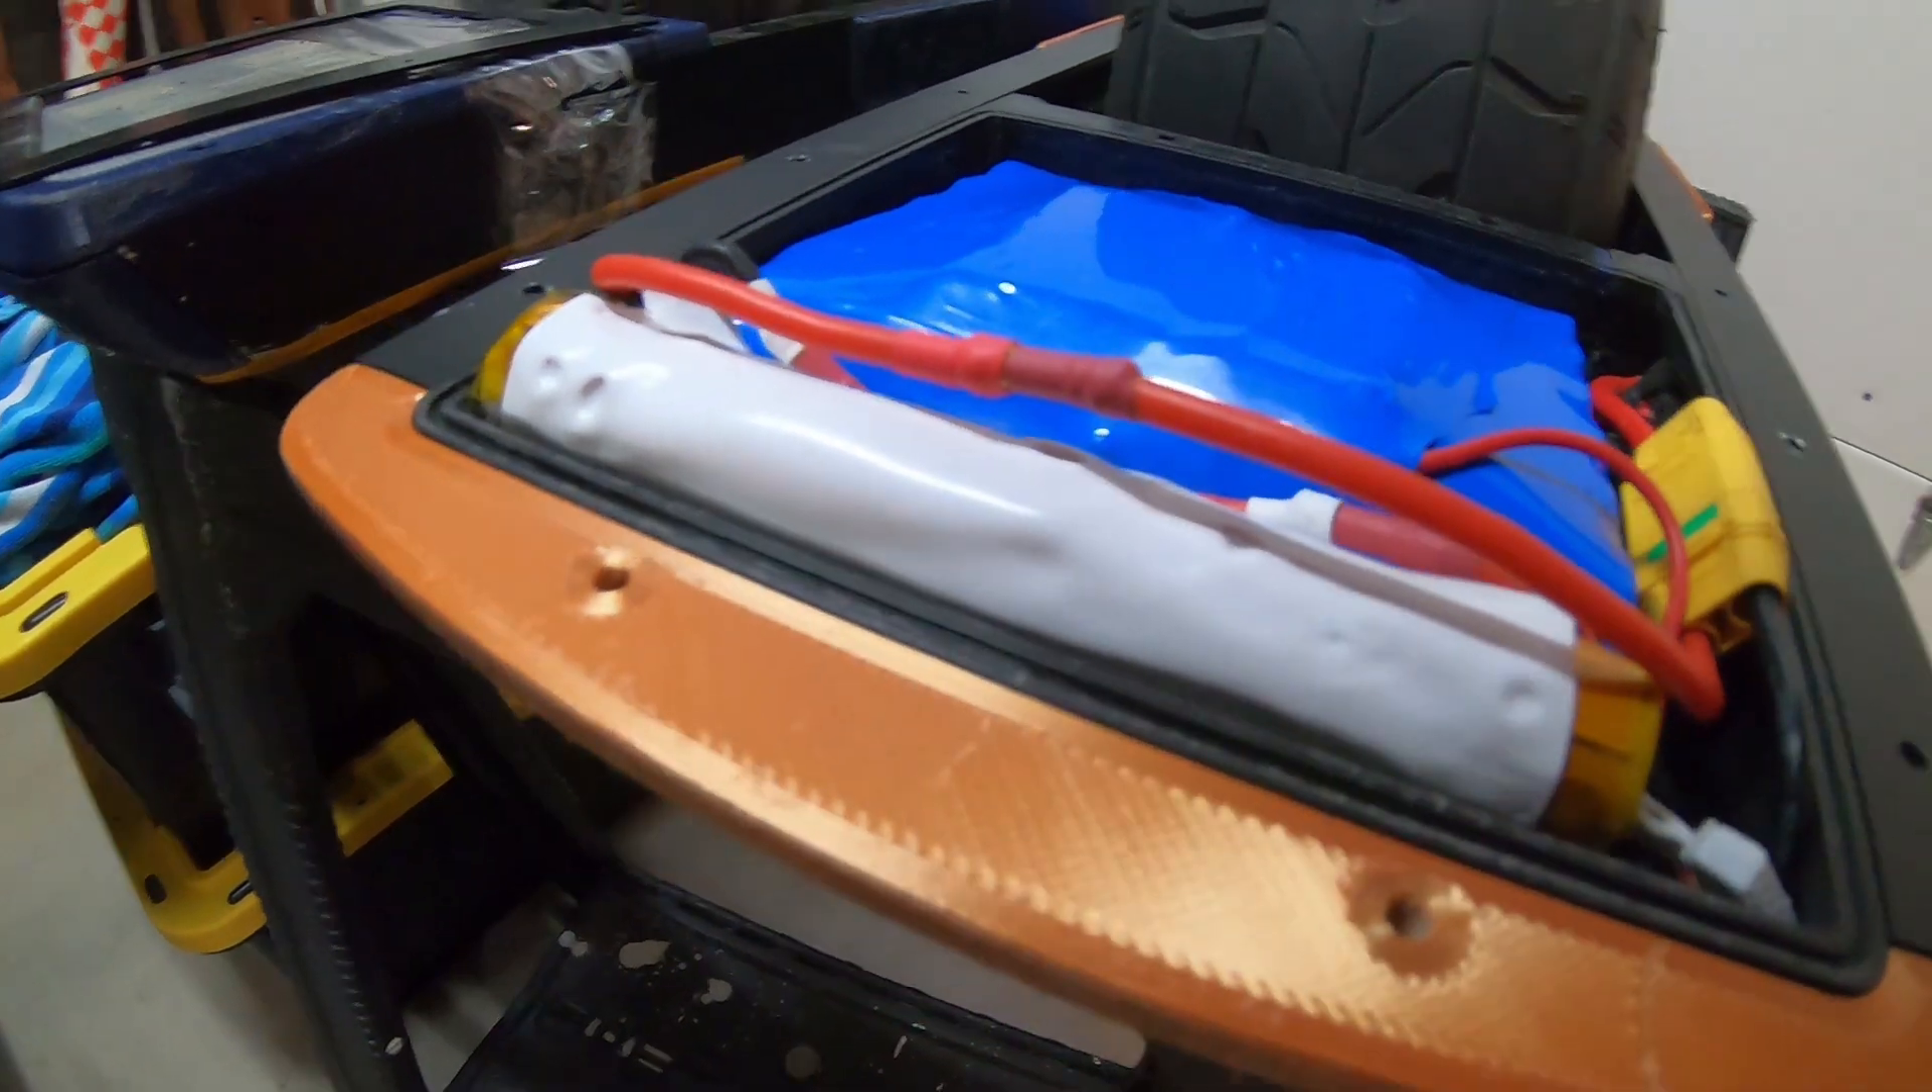So I finally got my 16s battery put together.